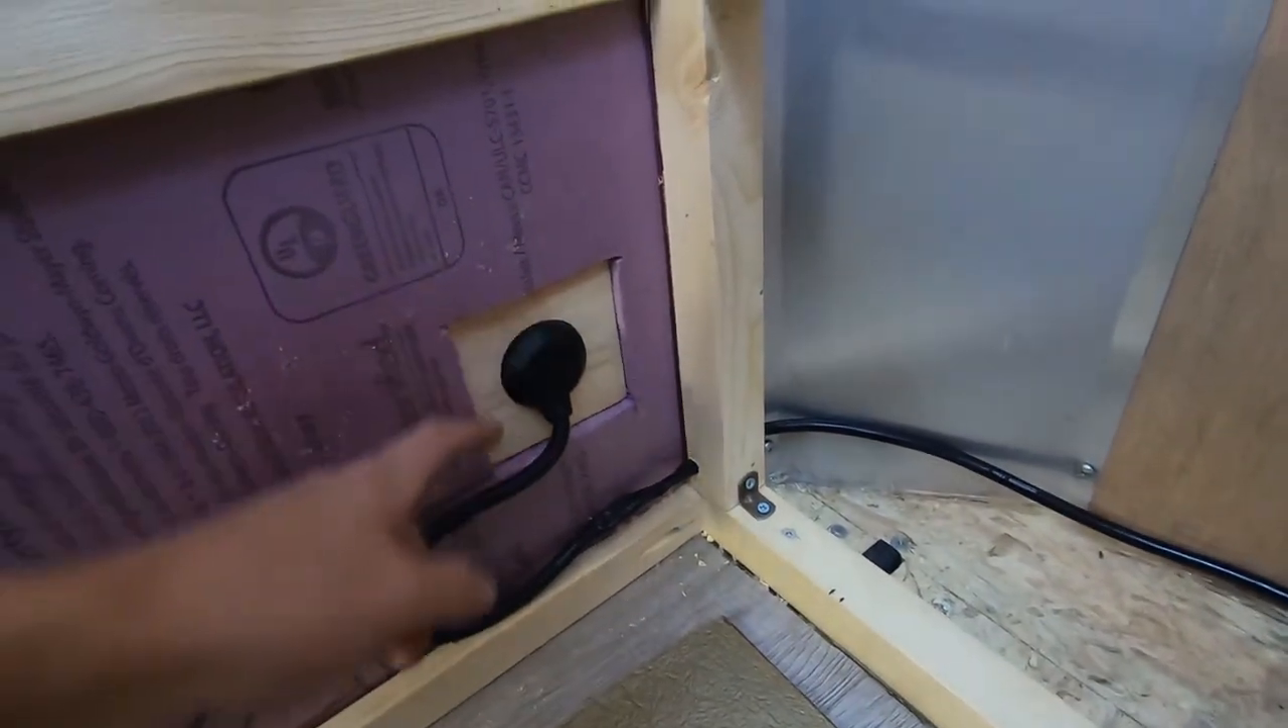That's the shore power hookup installed pass -through.